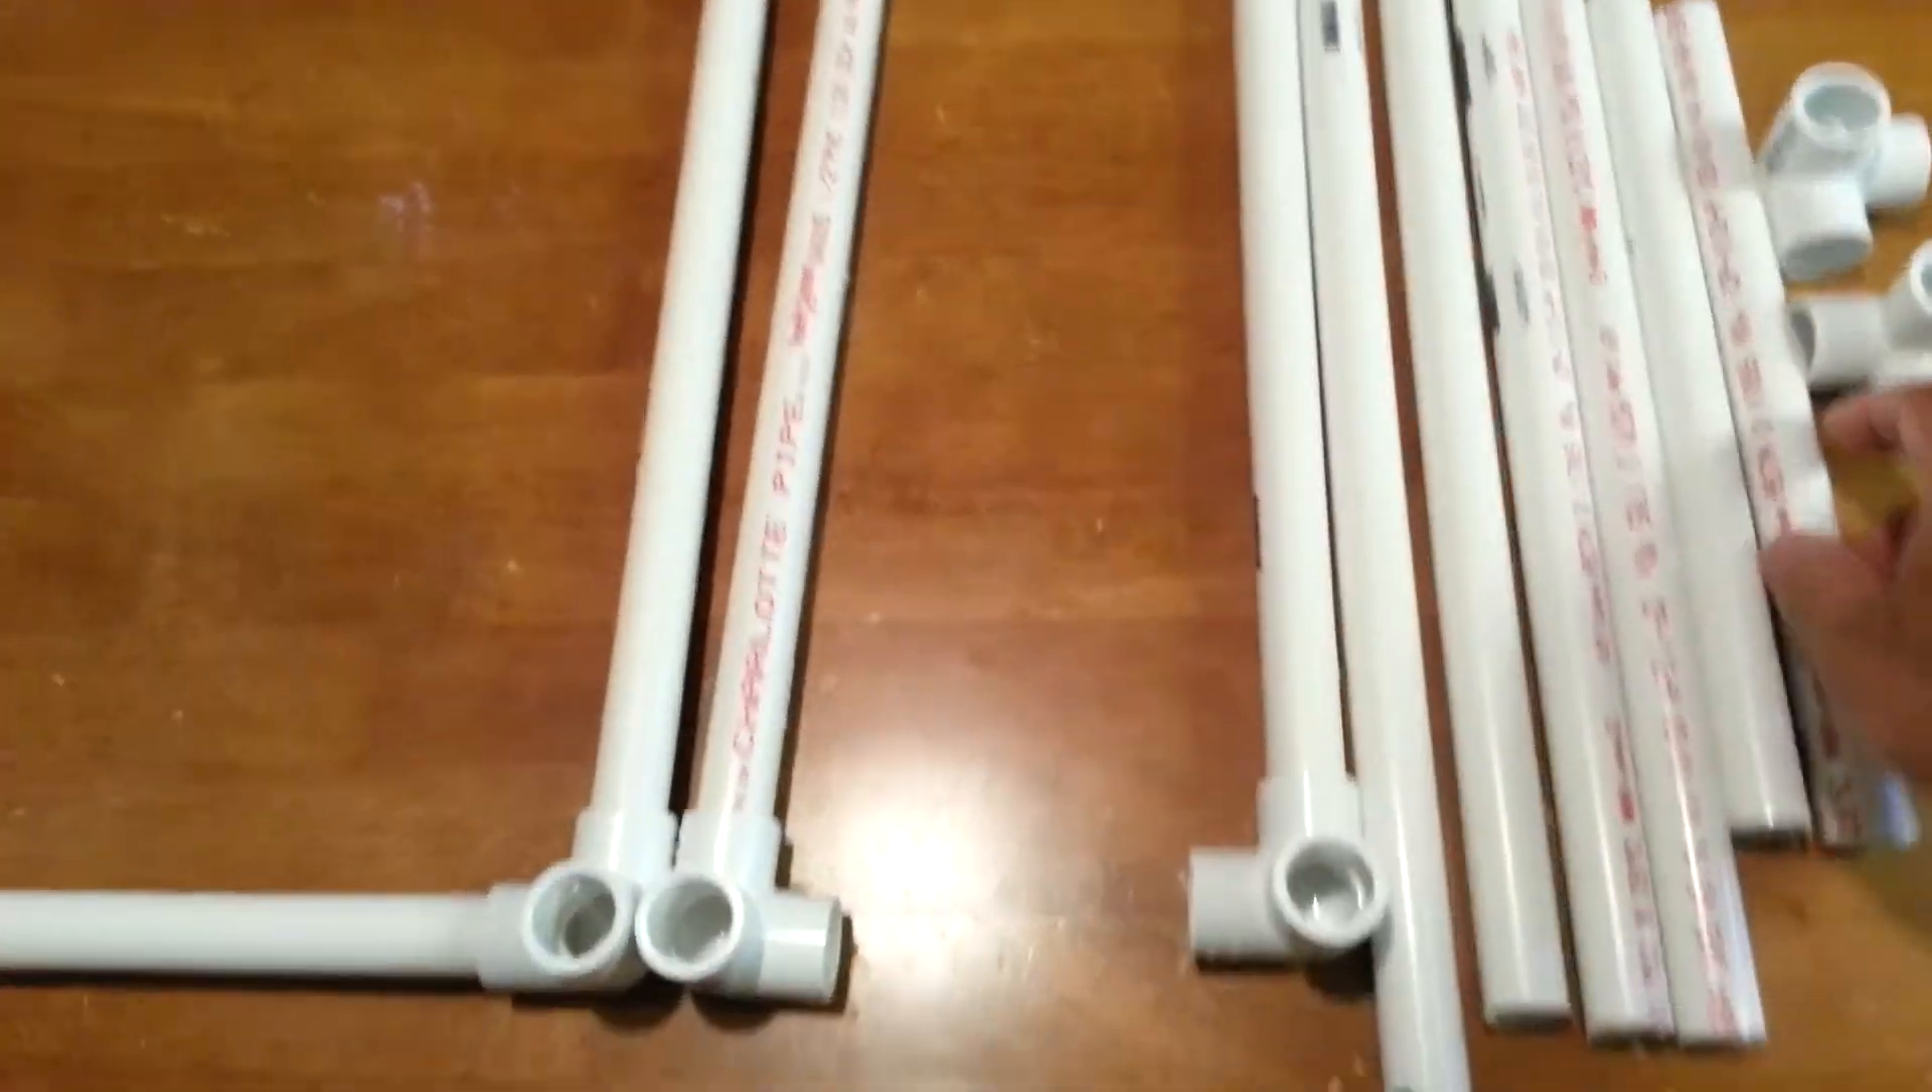The PVC corners or right angles fit just like that.